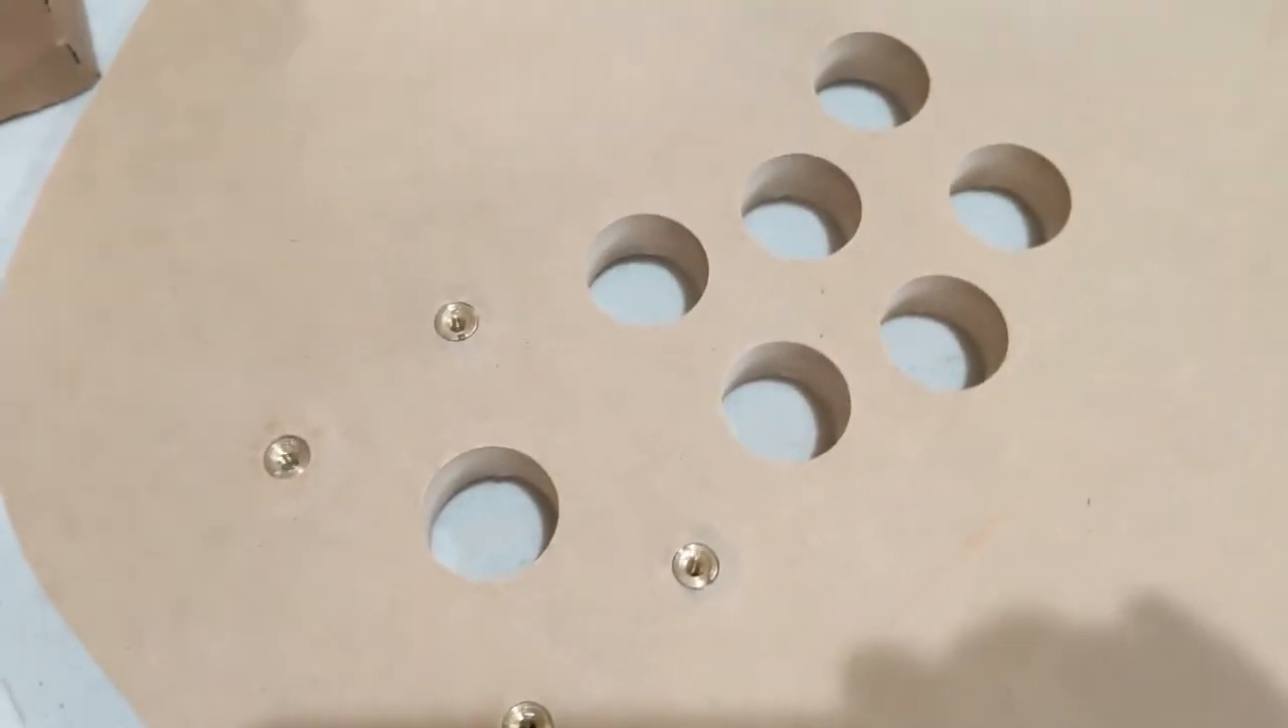The inserts are in place. Those are the easy lock or whatever they're called, the 10 -24 inserts.